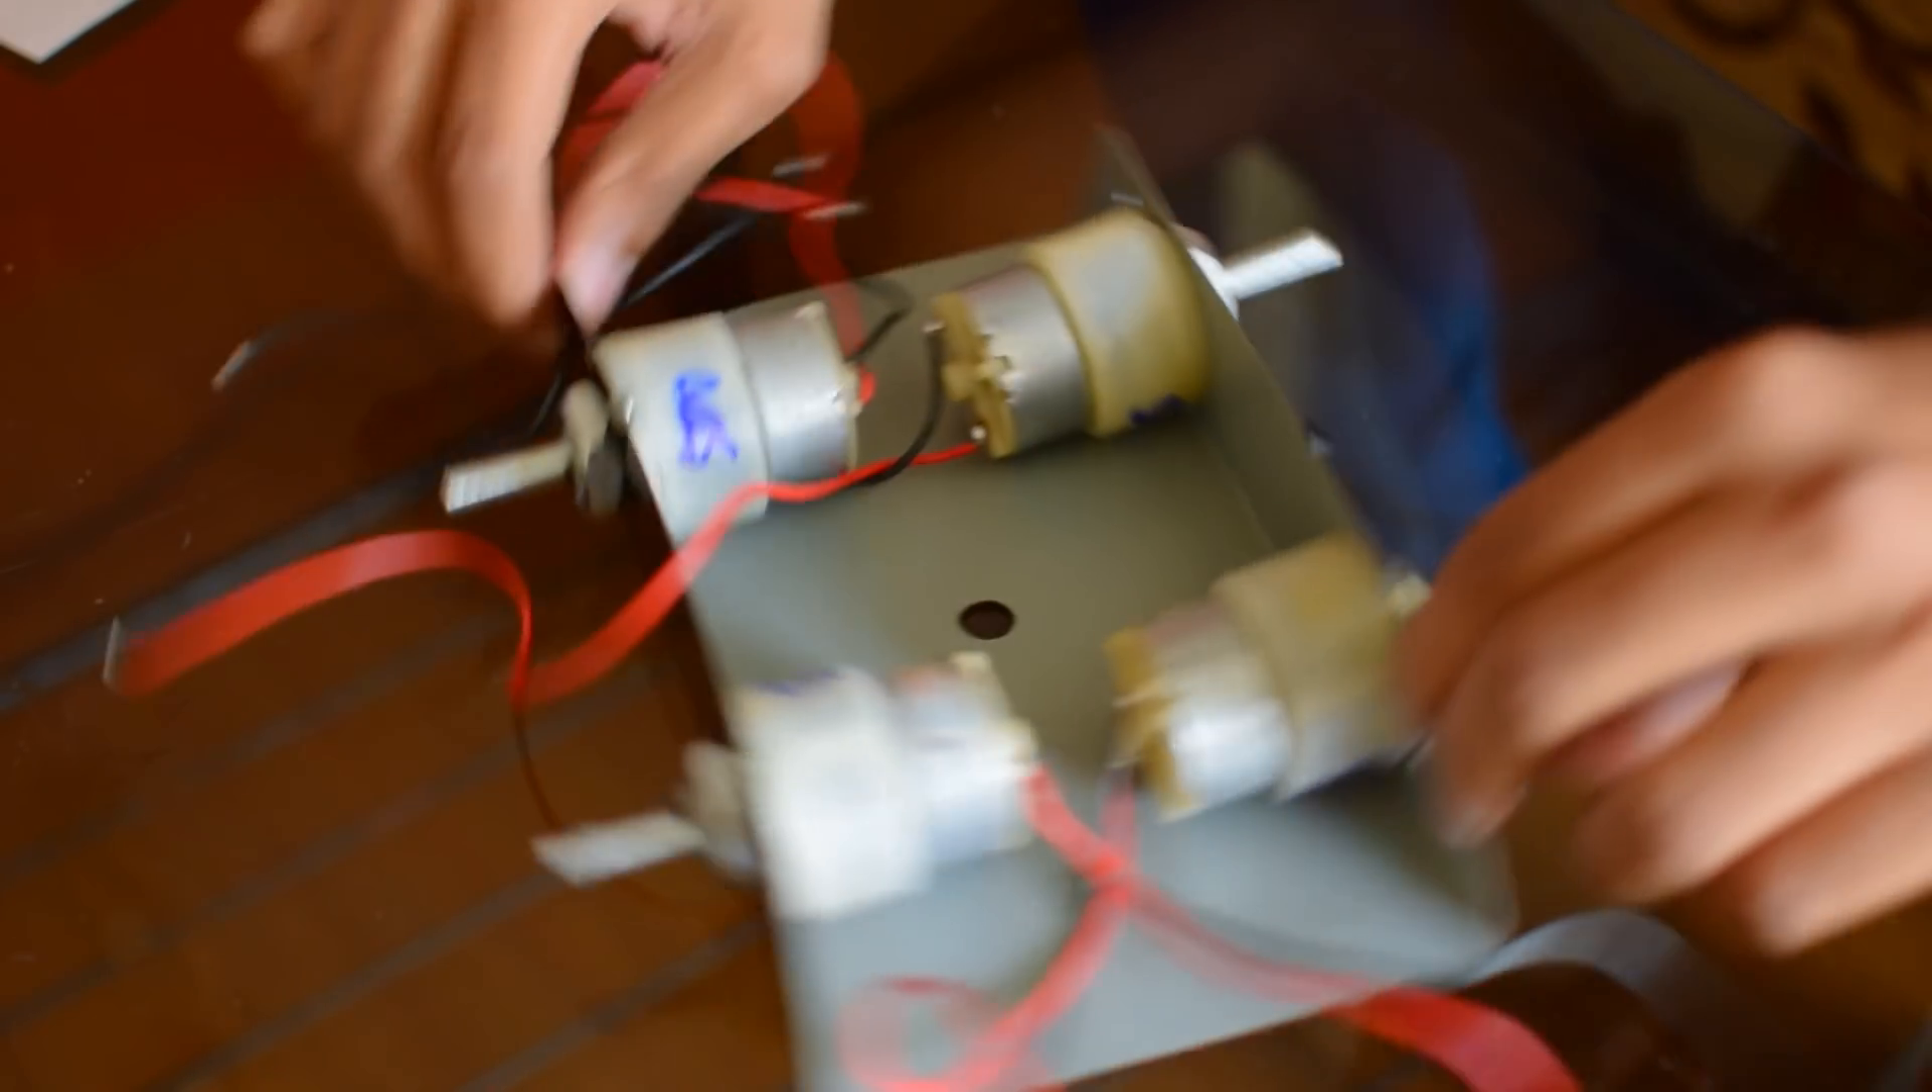This is how the car looks after fixing the motors. You can see all the 4 motors assembled.